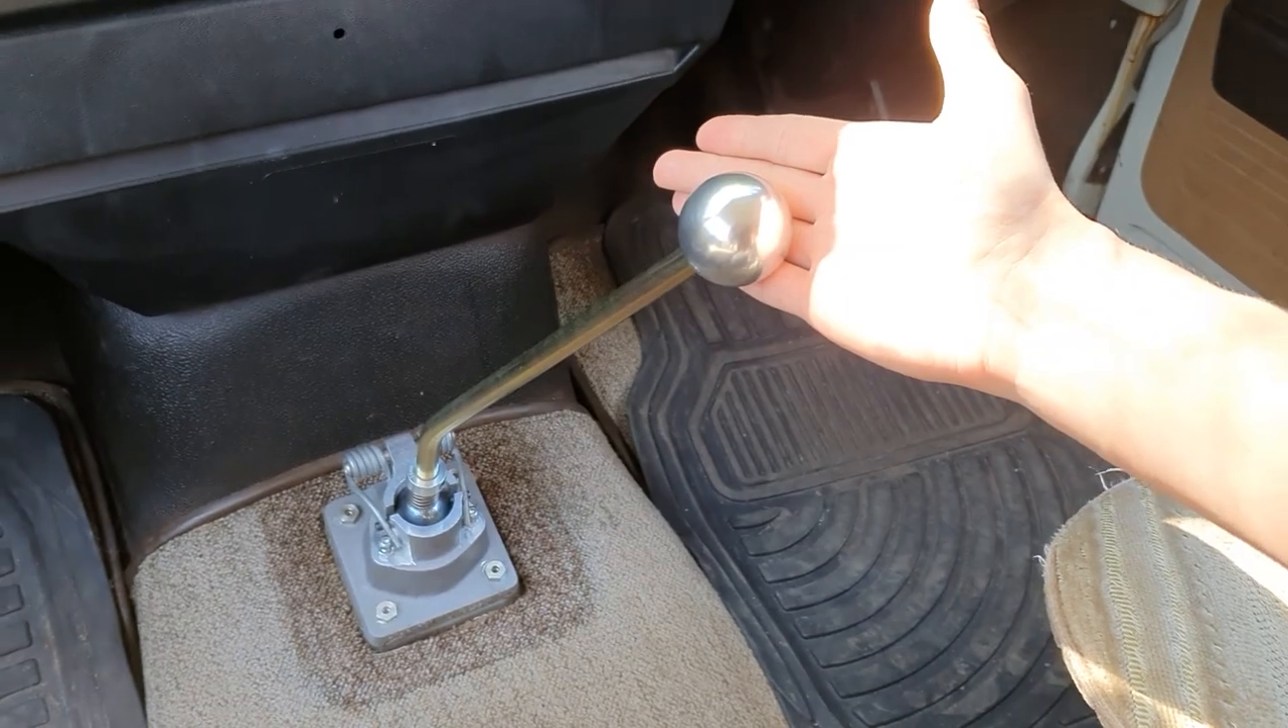I've gone for an aluminium gear knob which fits onto the 14mm thread and it now looks like one of Terminator's limbs but I like it.